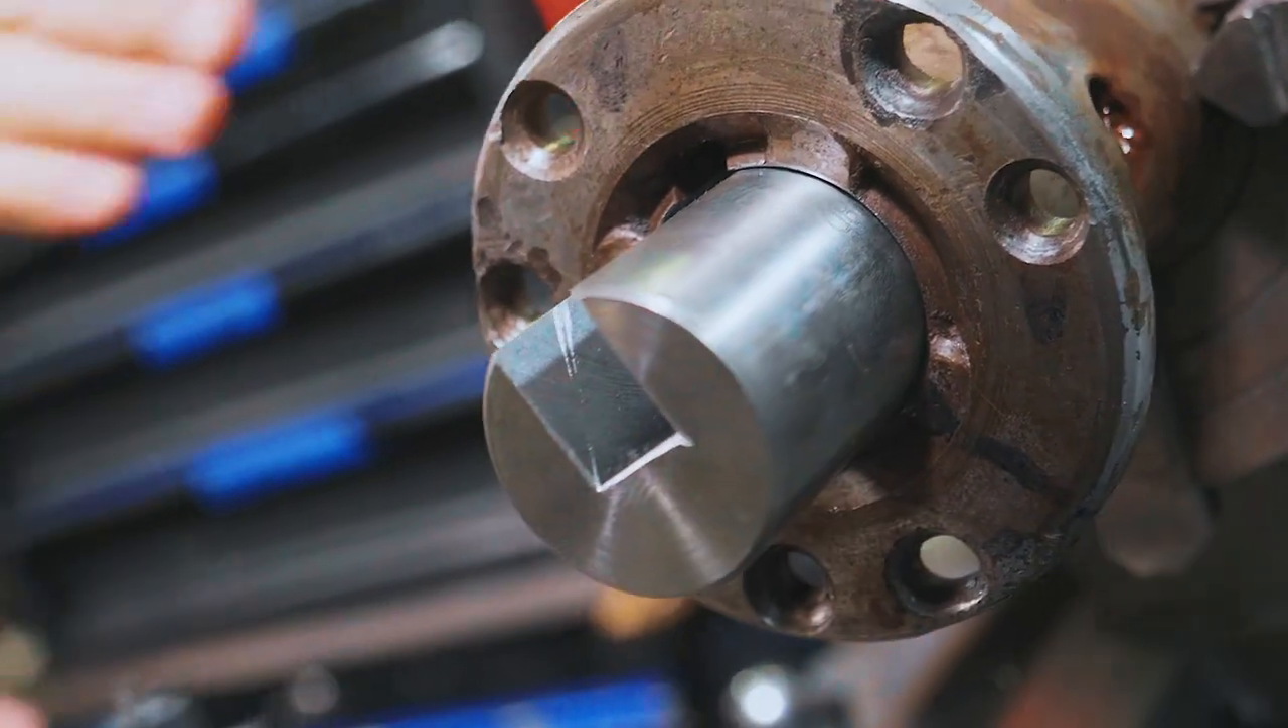We got ourselves one glorious shaft in one accurate hole.